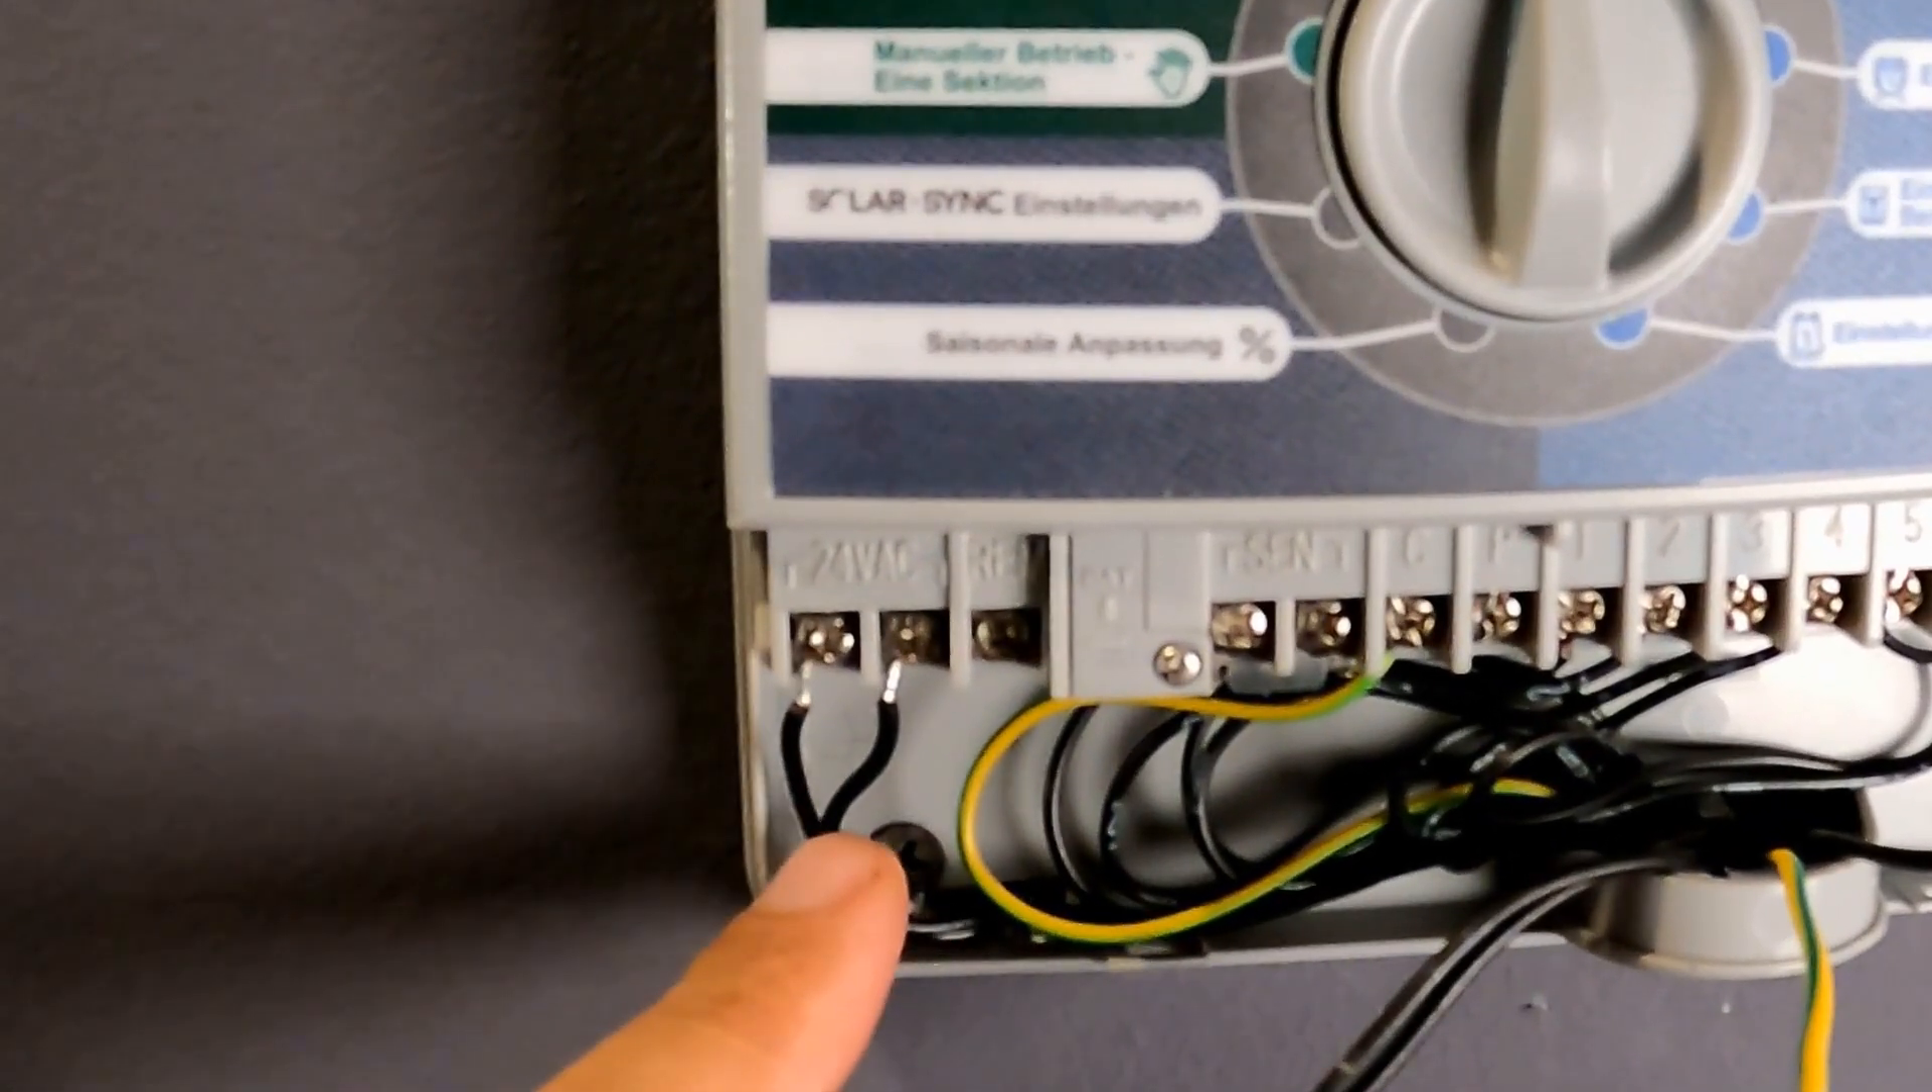My Hunter irrigation computer has already connected a variety of cables in the lower area.